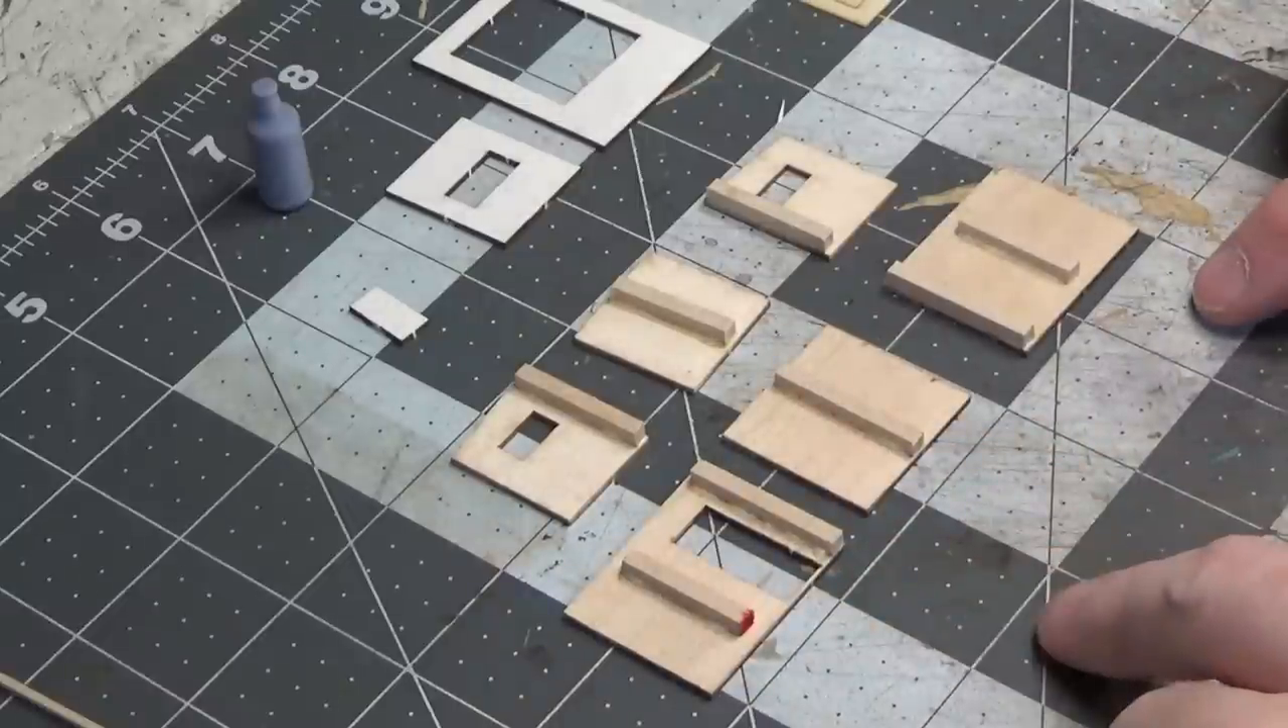Okay so the bracing is all glued on and let me go over it real quick again with you because you only get one strip of bracing.